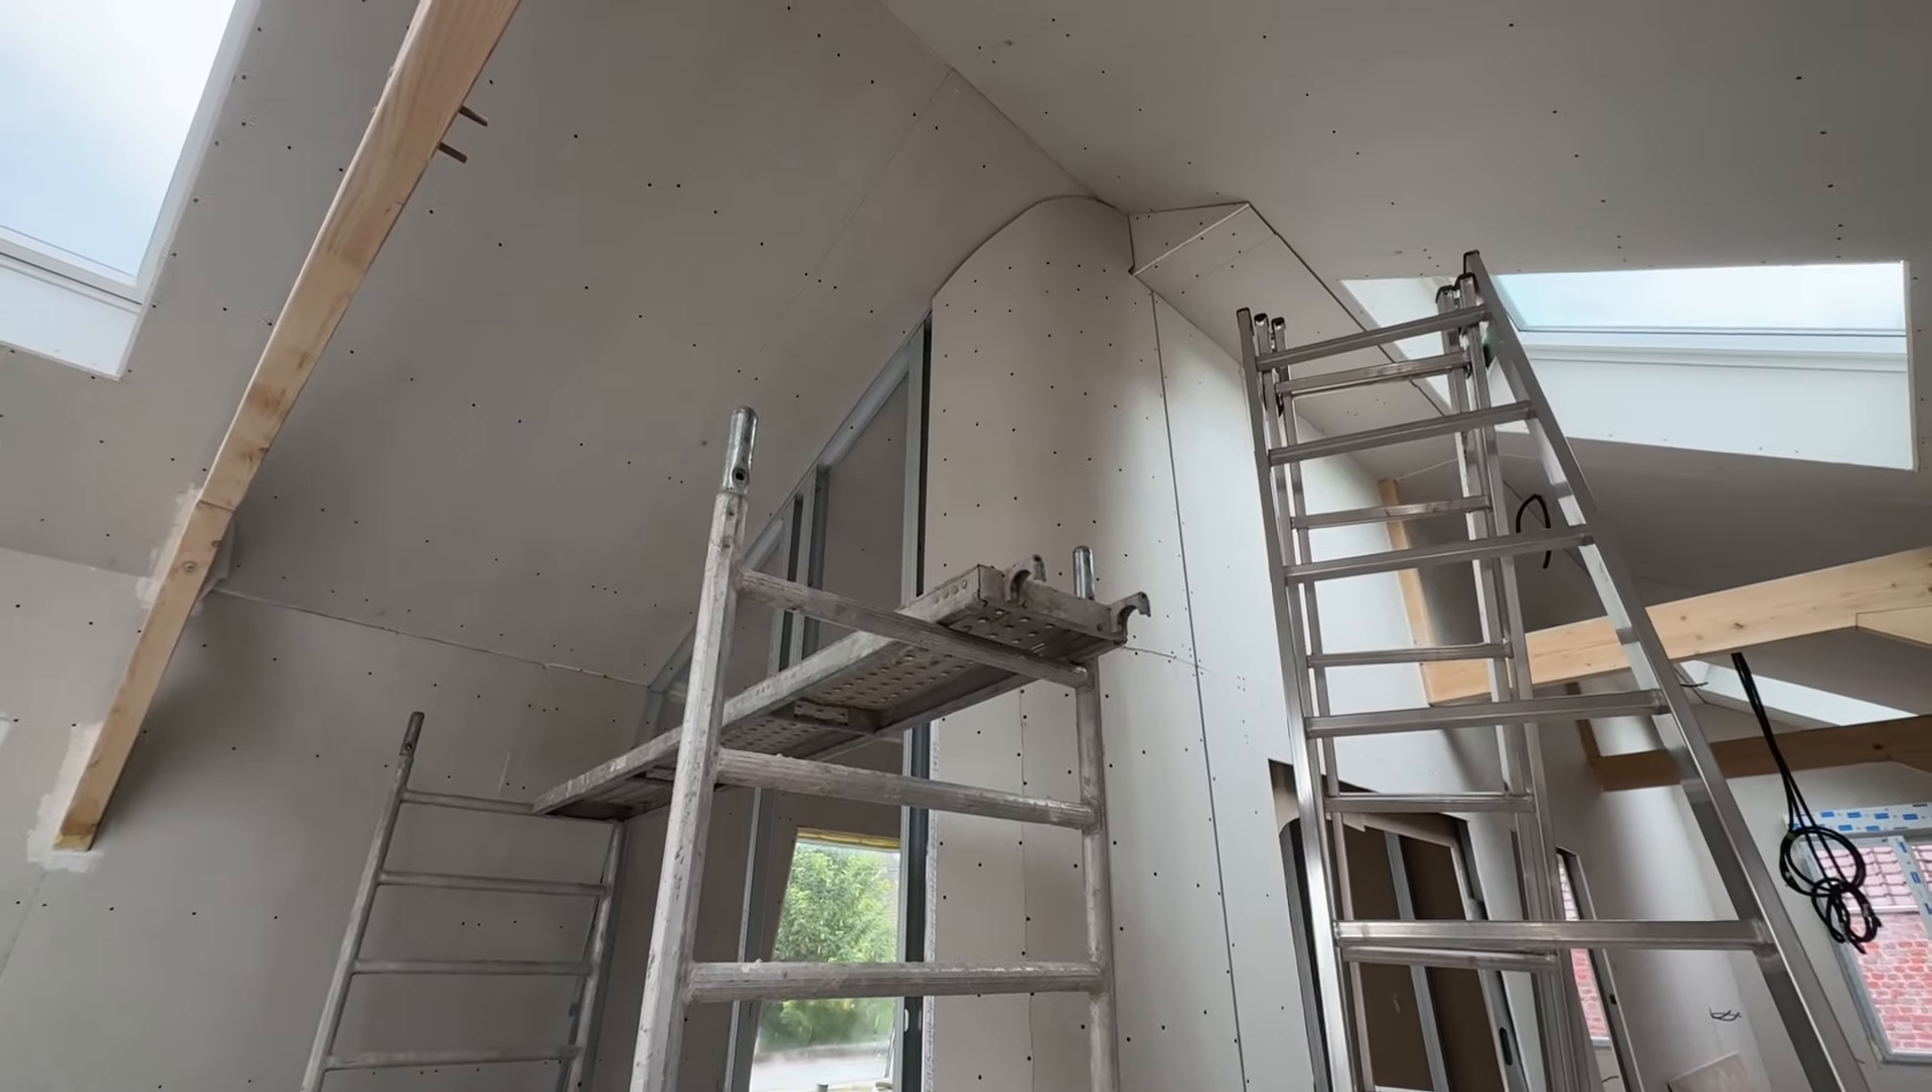Bon on a mis l'arrondi du haut.